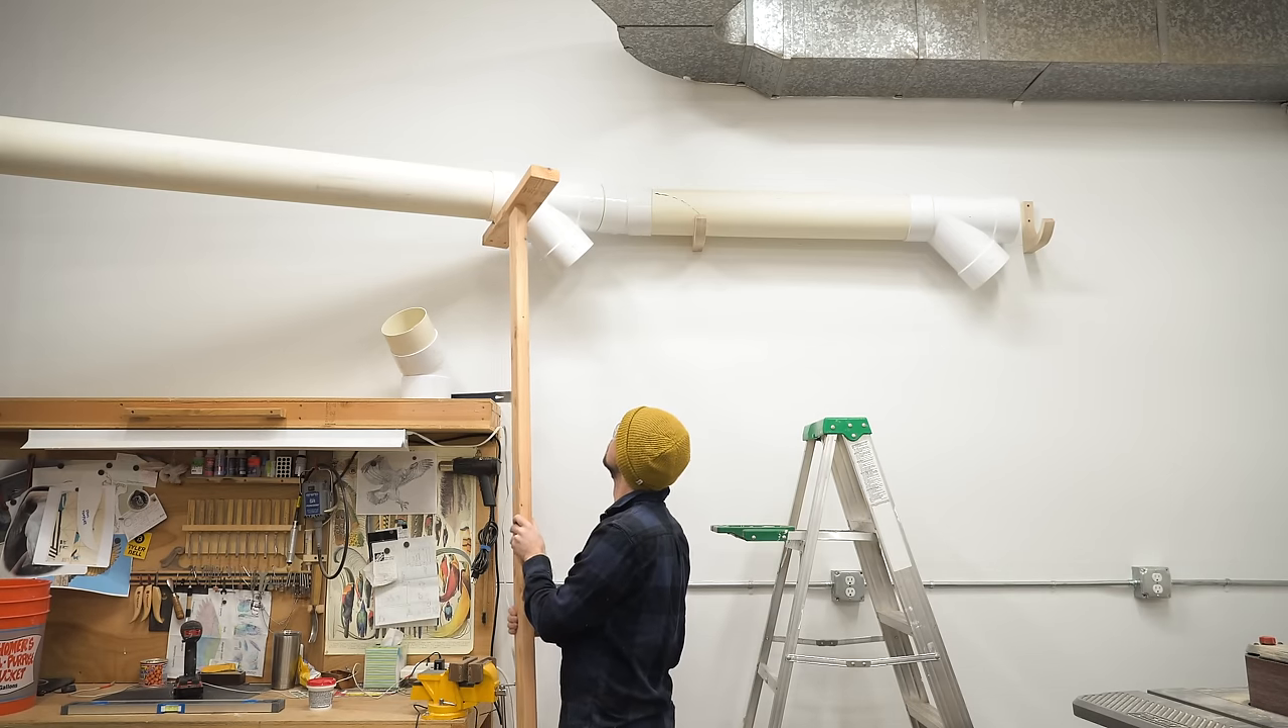Now with that first pipe into place, I could remove my support and start cutting more pieces to stitch into place.